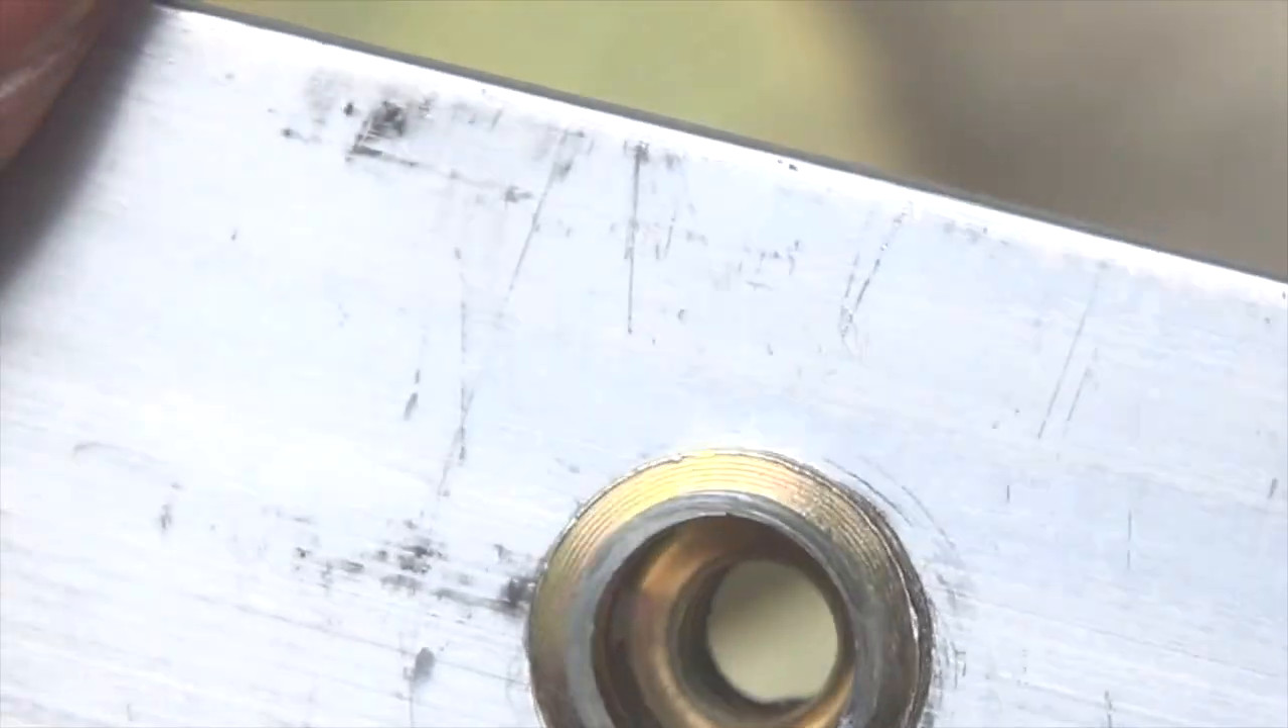And you basically have the rivnut in place in the sheet metal.